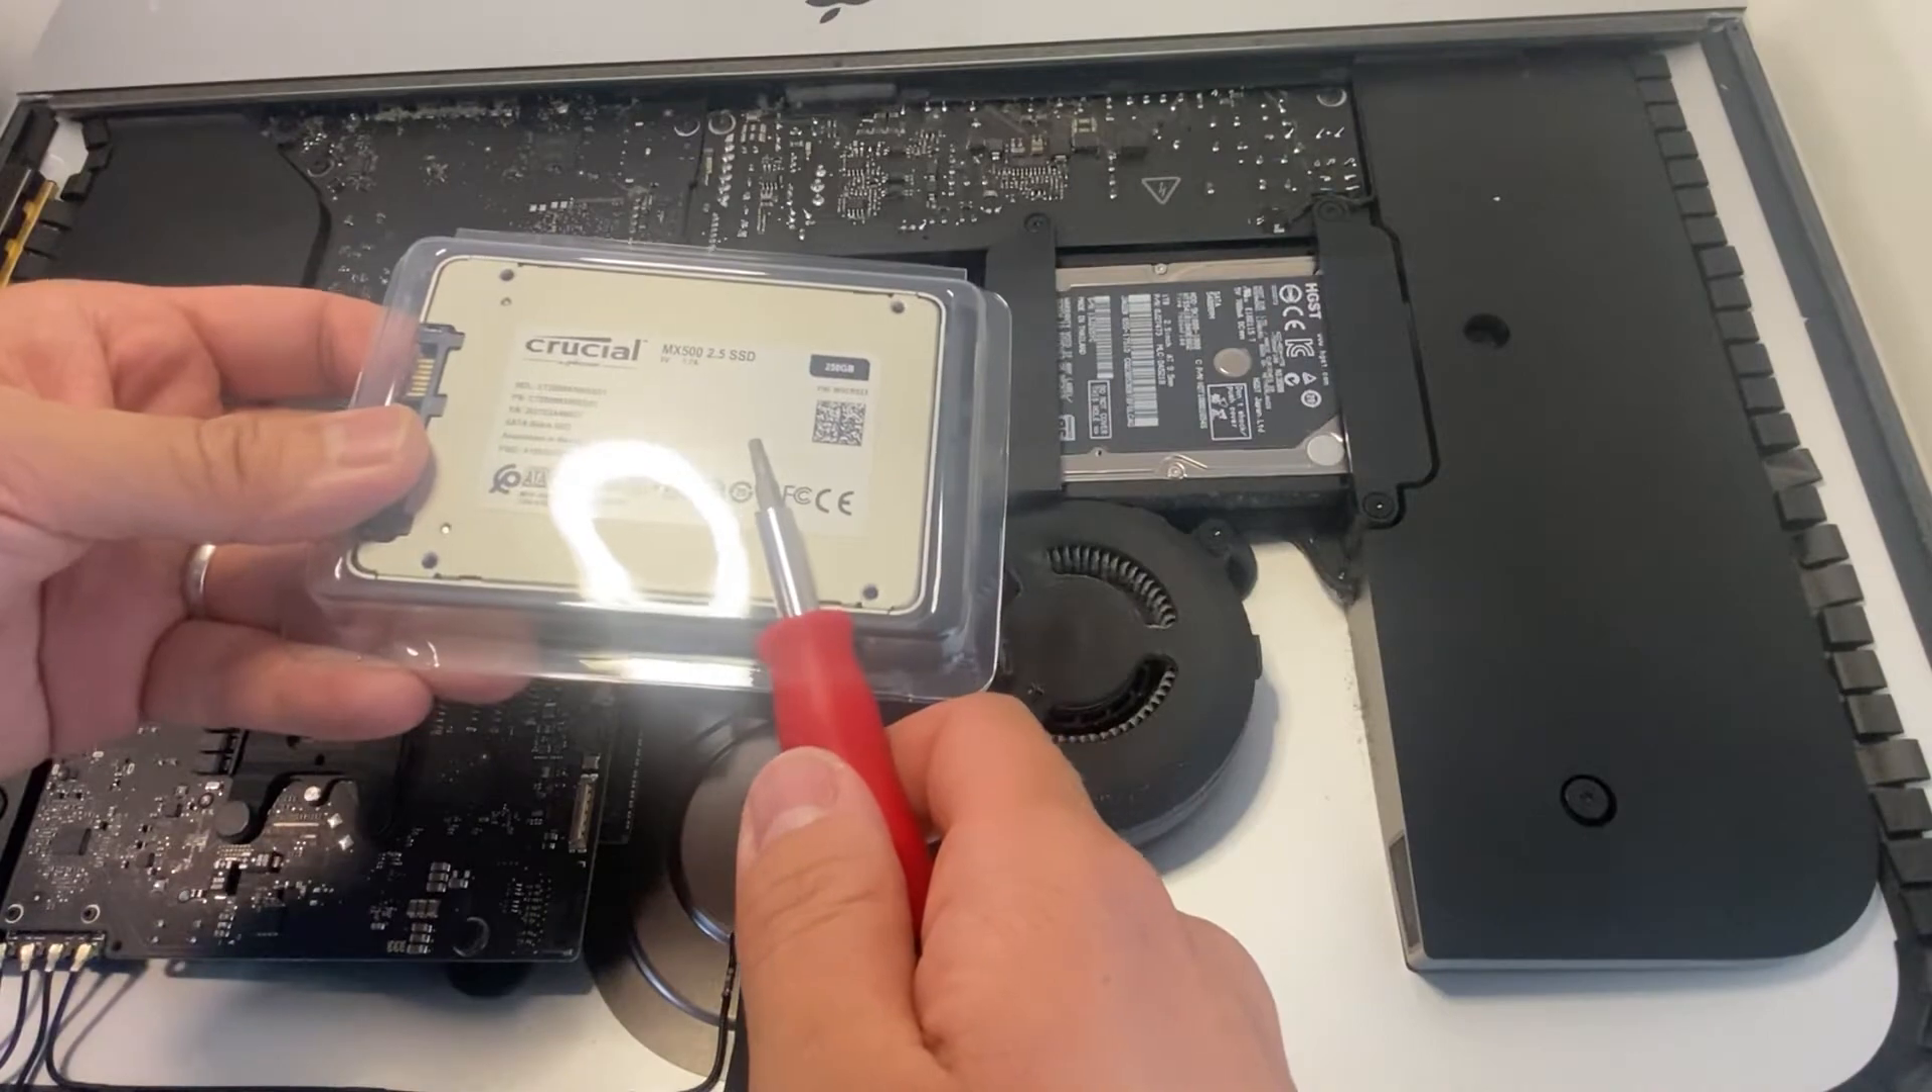So now that we've got the screen off, we are going to do the solid-state drive upgrade.